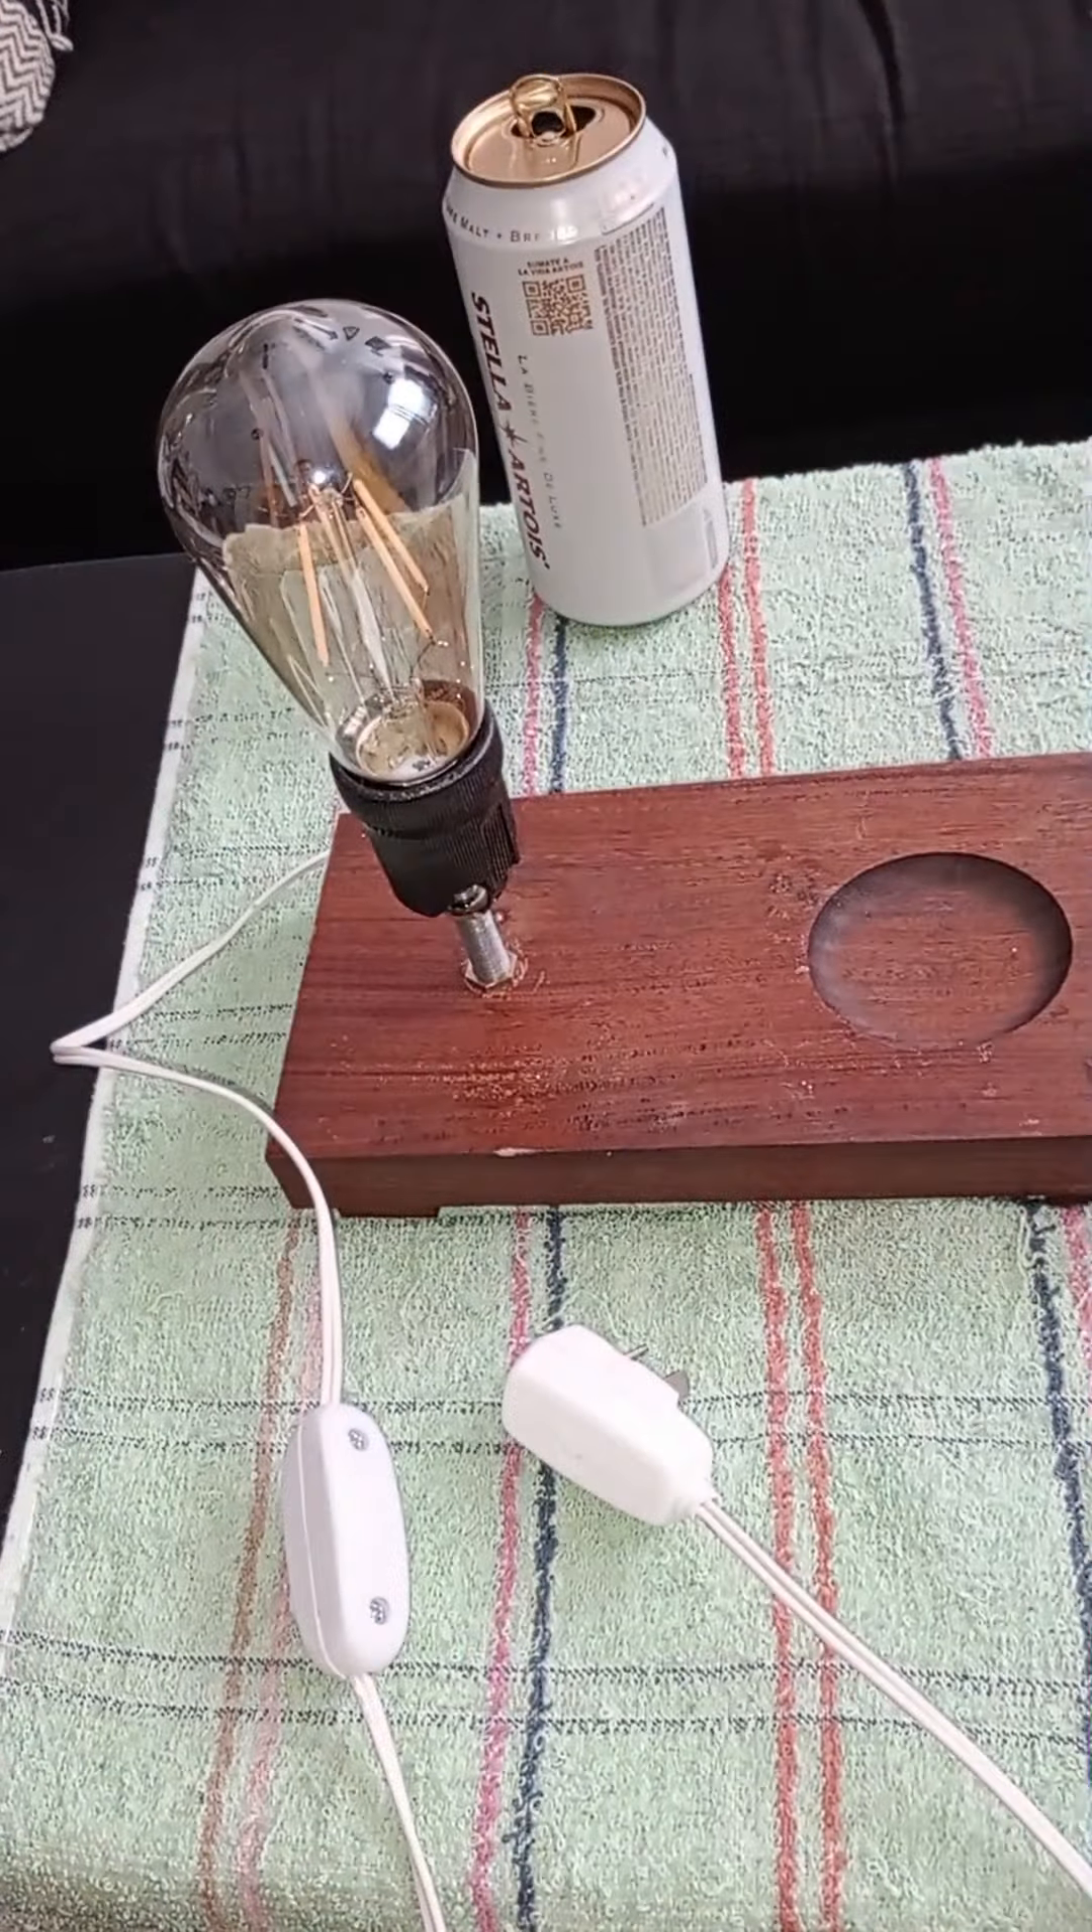Tenemos armado el portafoco. El foco ya lo tenemos puesto.